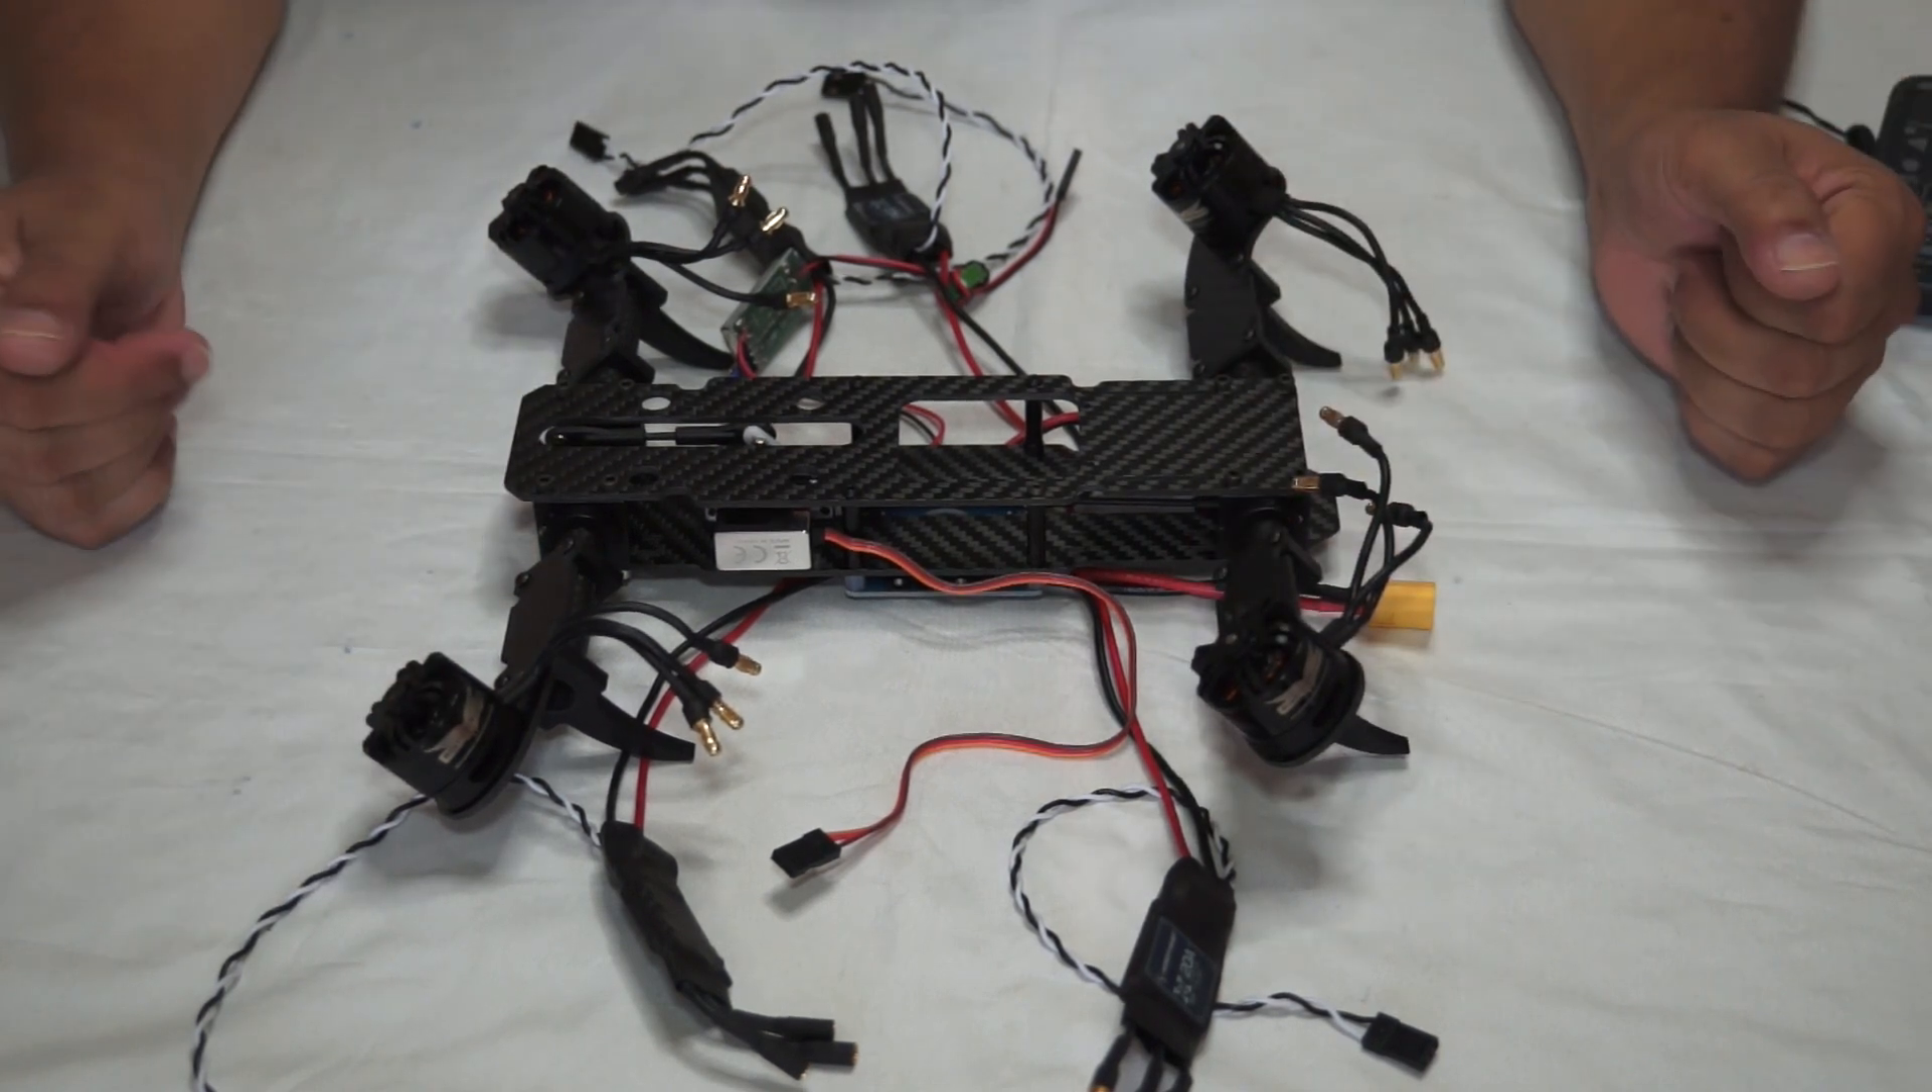Now that you have seen, the building of the frame was pretty easy, setting up of DRT dynamic rotor tilting was very easy, motors were installed pretty easy, of course all you have to do is four screws, okay.